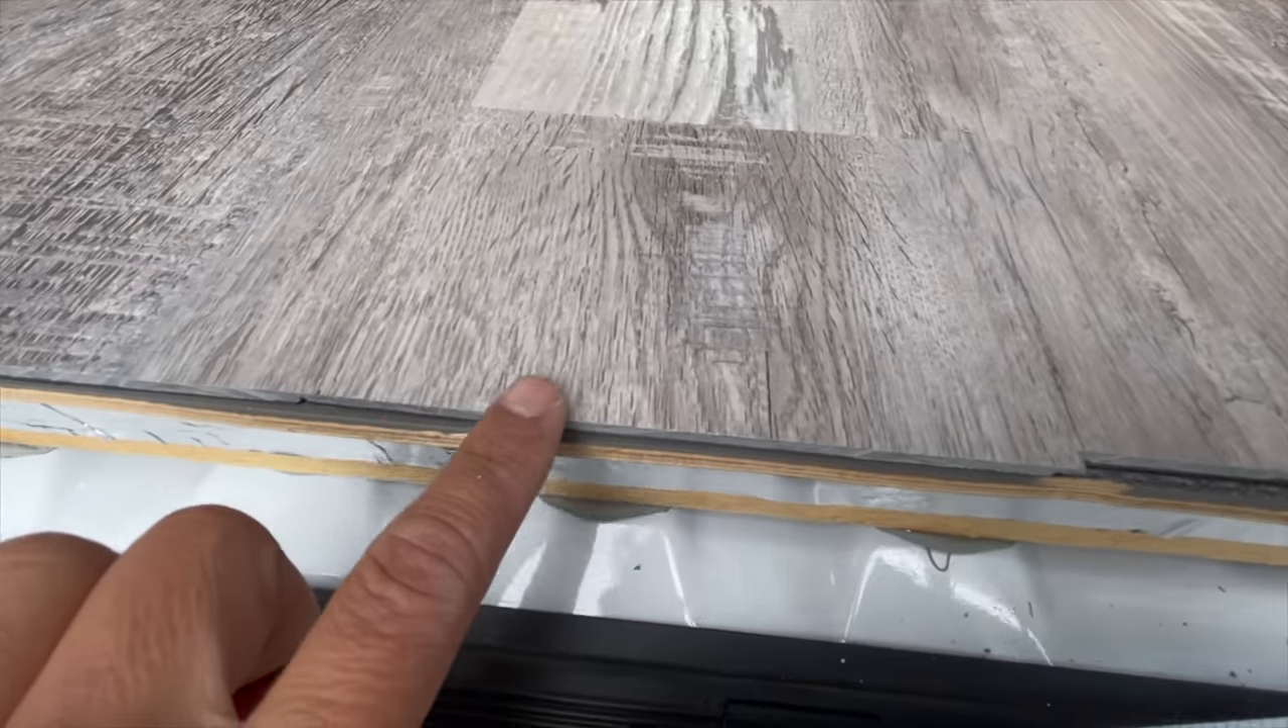All right well the floor is pretty much all done except for the trim right here I'll put a little trim piece here that'll make a nice transition and make it look much better than that.